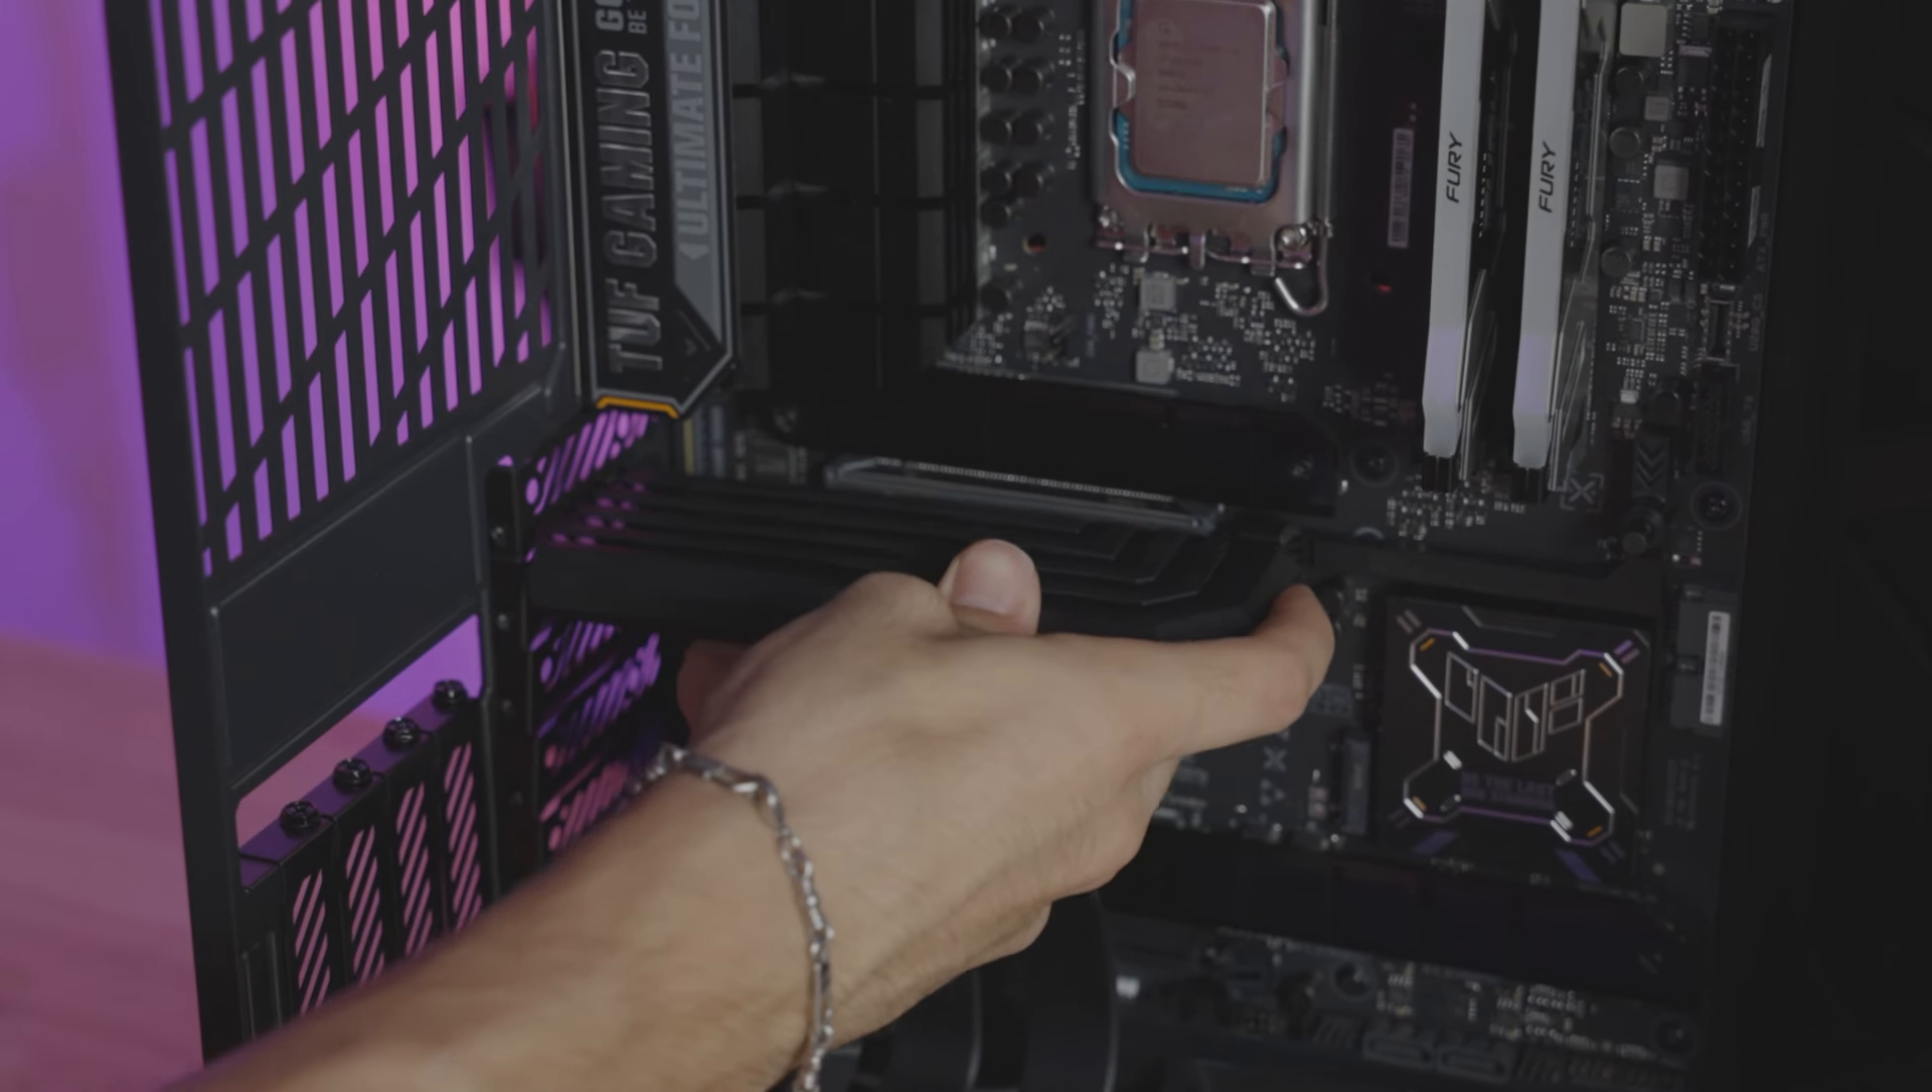But, I did just finish putting in the motherboard into the case.